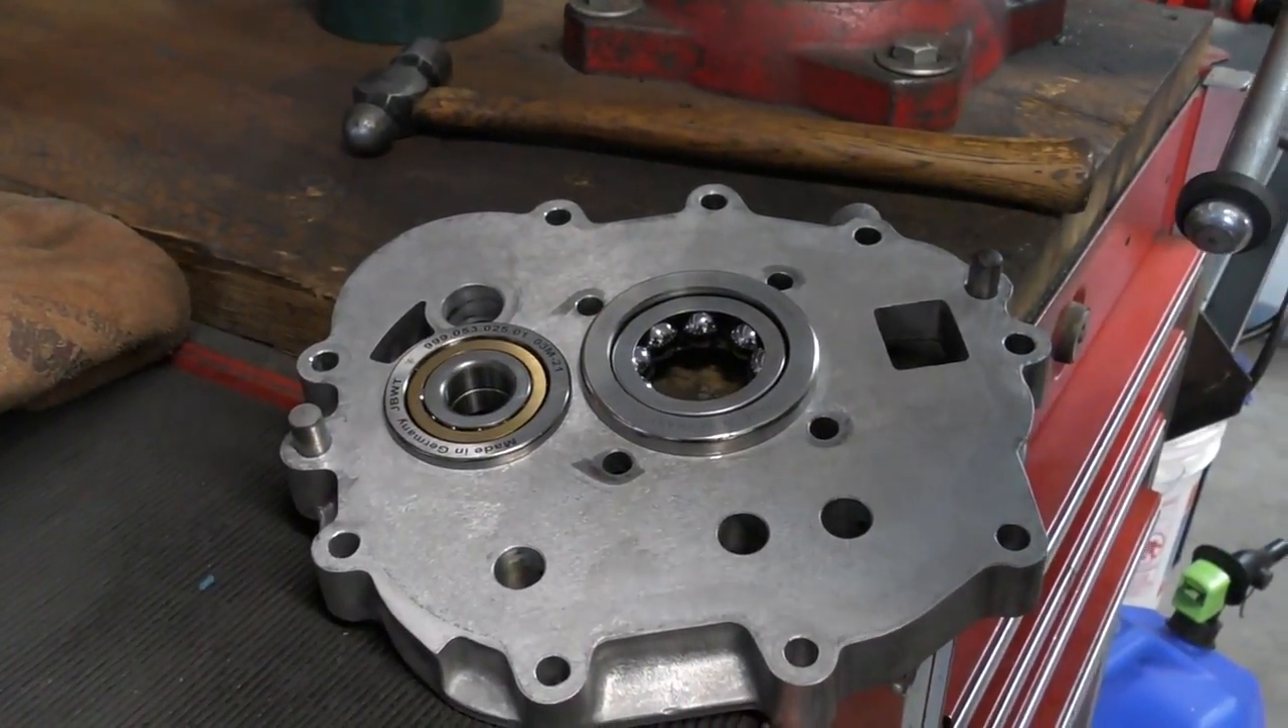It's our bearings sitting in there very nicely.